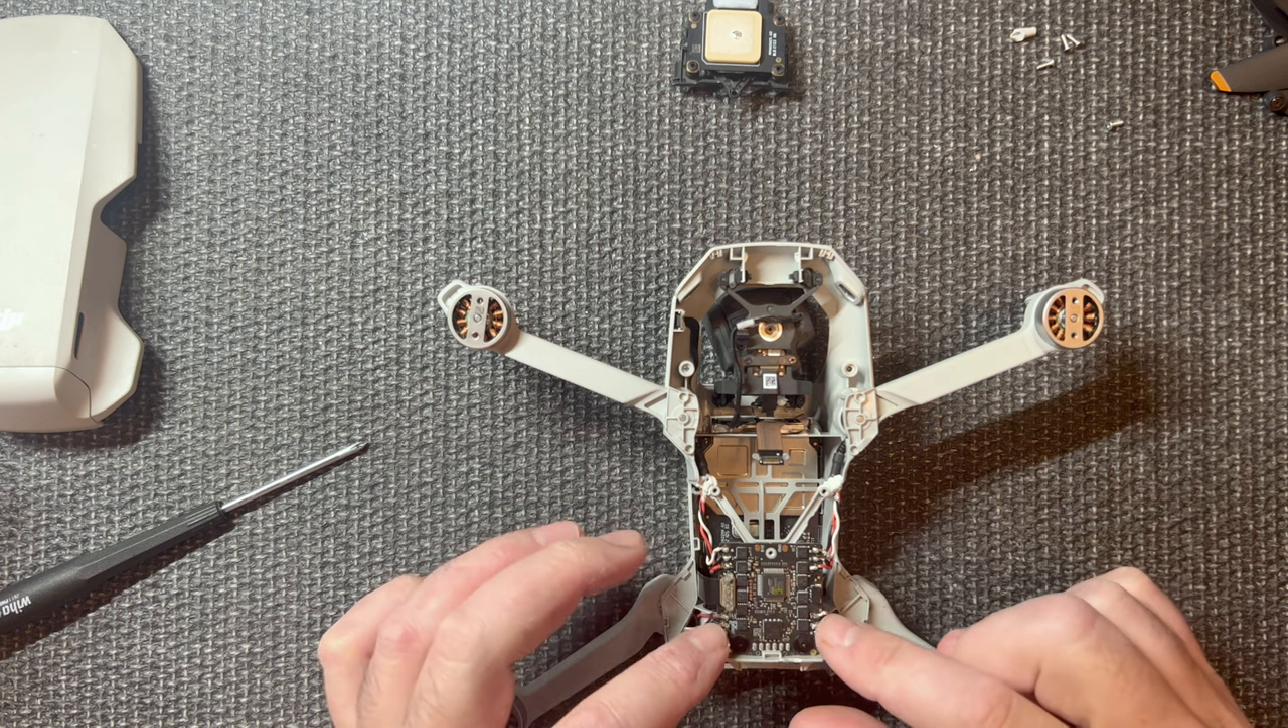This board here, not taking that off yet until we unsolder all these wires.